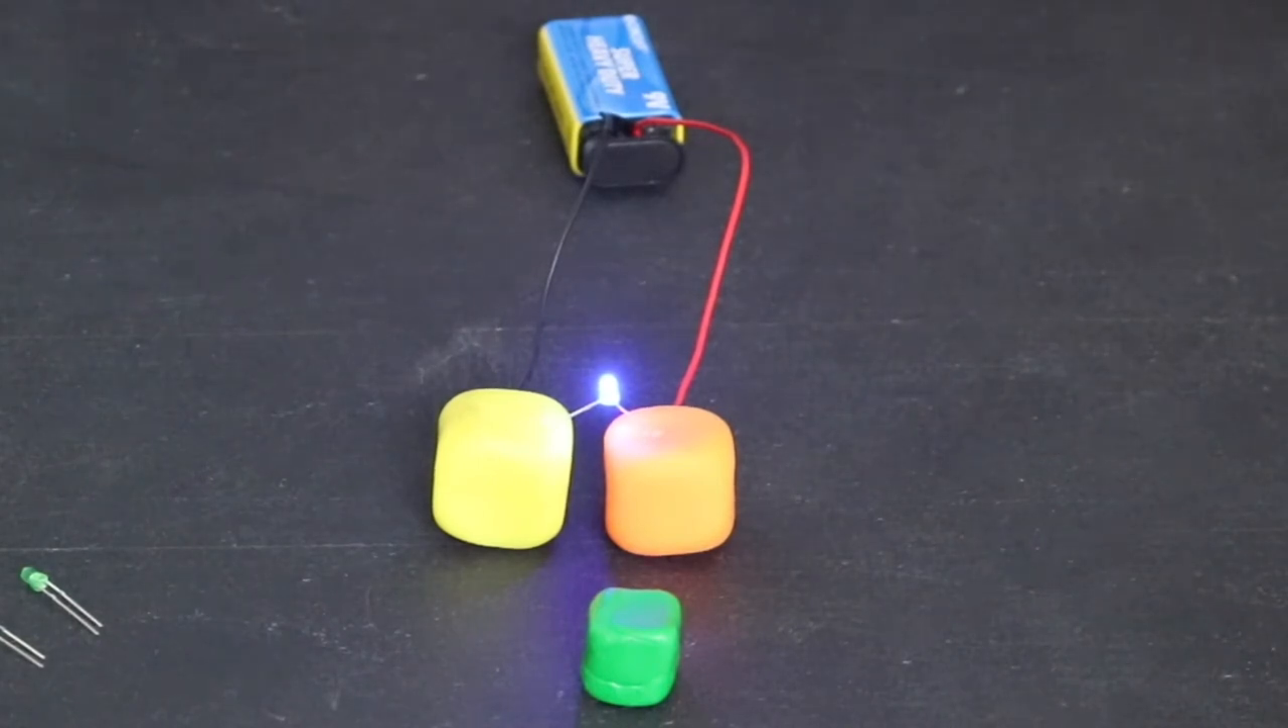We have now closed the circuit. There is now a complete path for electricity to flow.